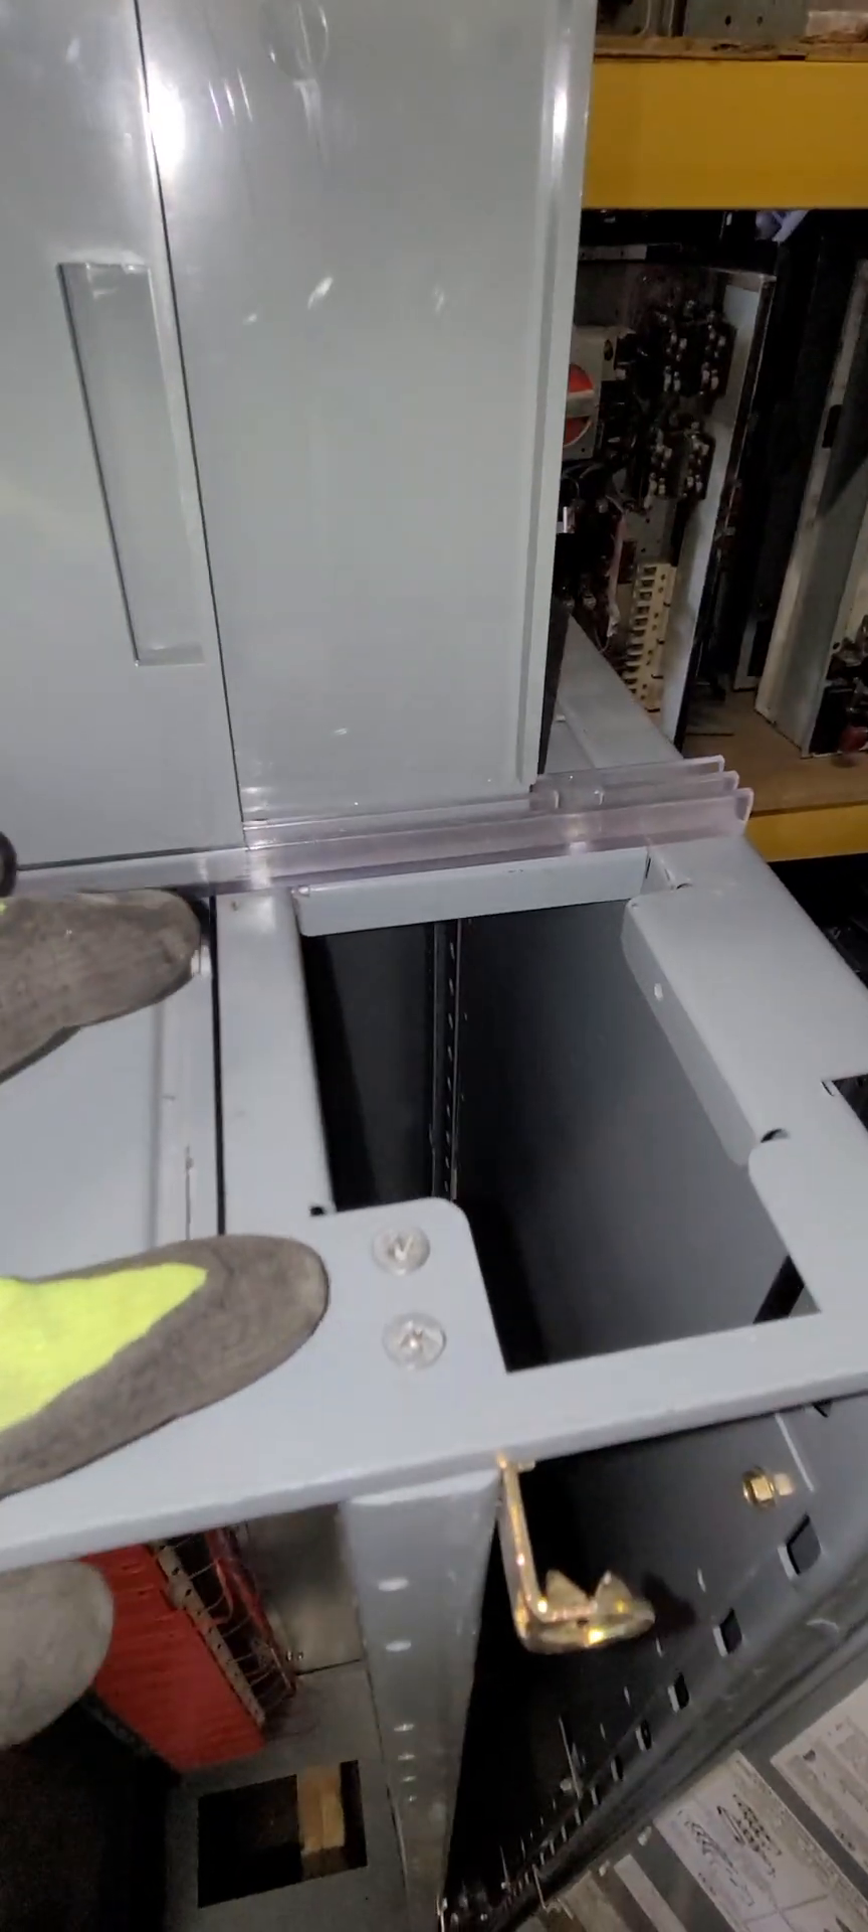There's a little angle bracket, which we left on. We connected it here at these two Phillips head screws.